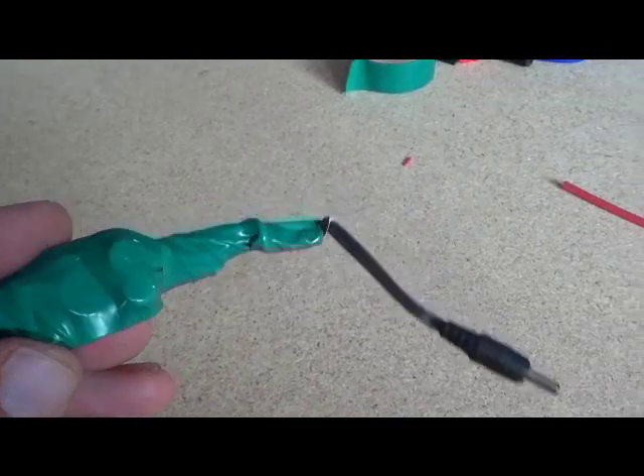Okay, this is what the finished connection looks like between the battery end and the end that goes into the transmitter.